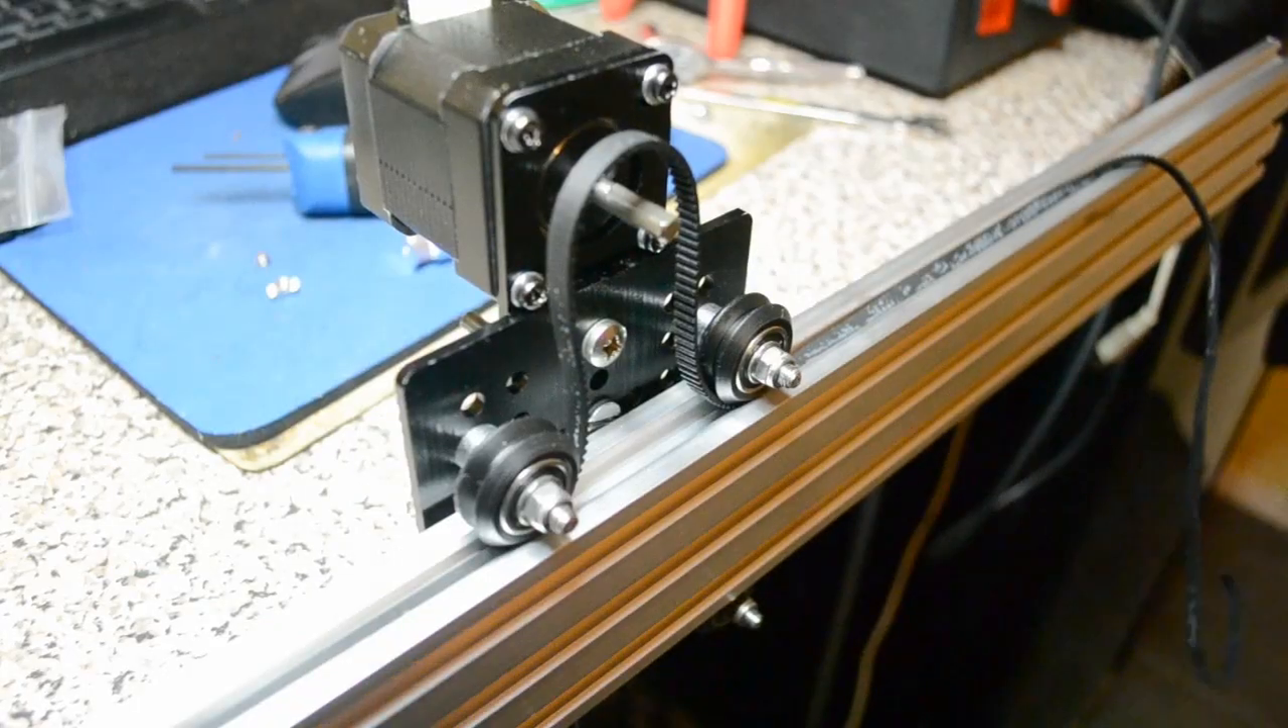Right so I've got the motor on this plate, plates back on the rail.